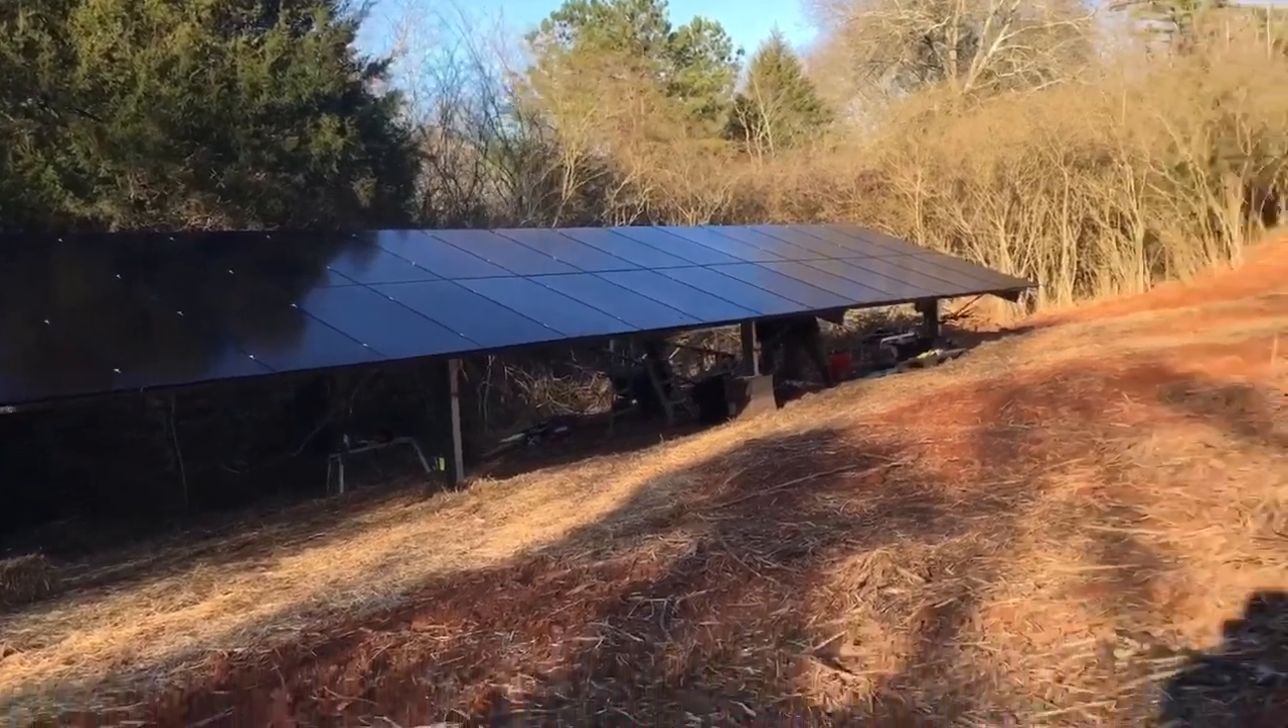We got everything looking really good Here's the finished product of the solar array.